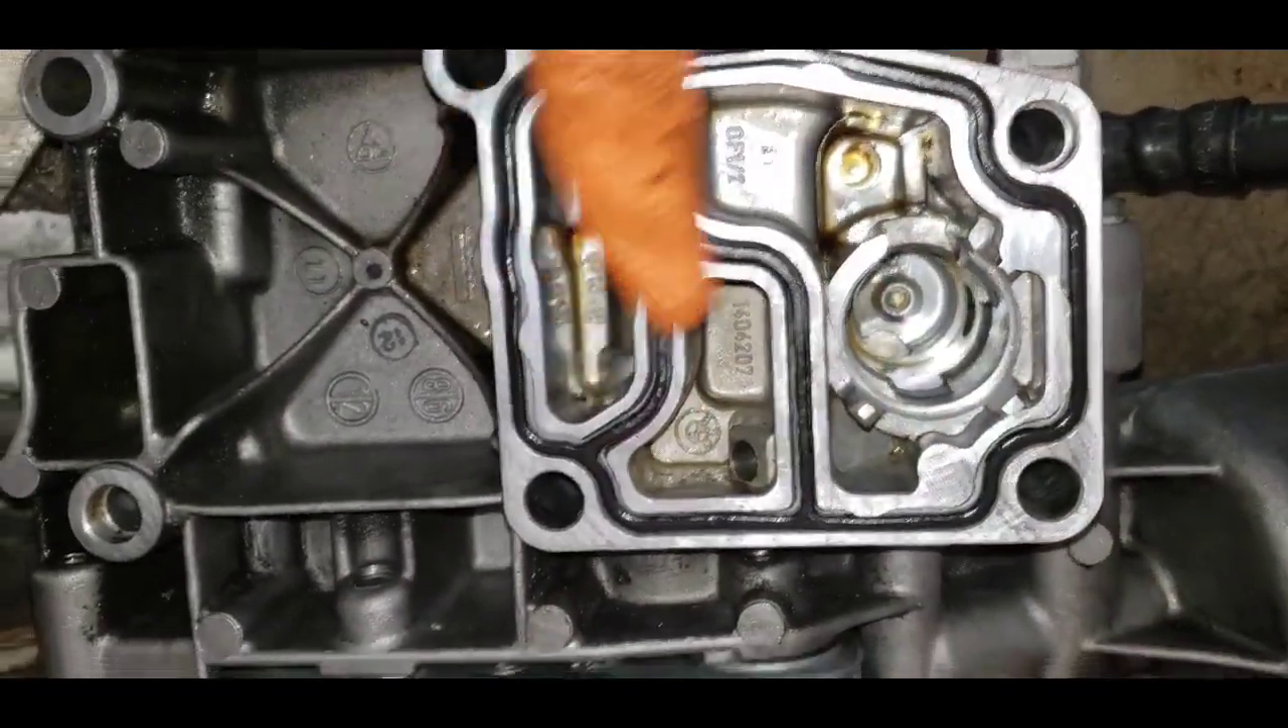So here is the housing already clean and i just put the gasket on.